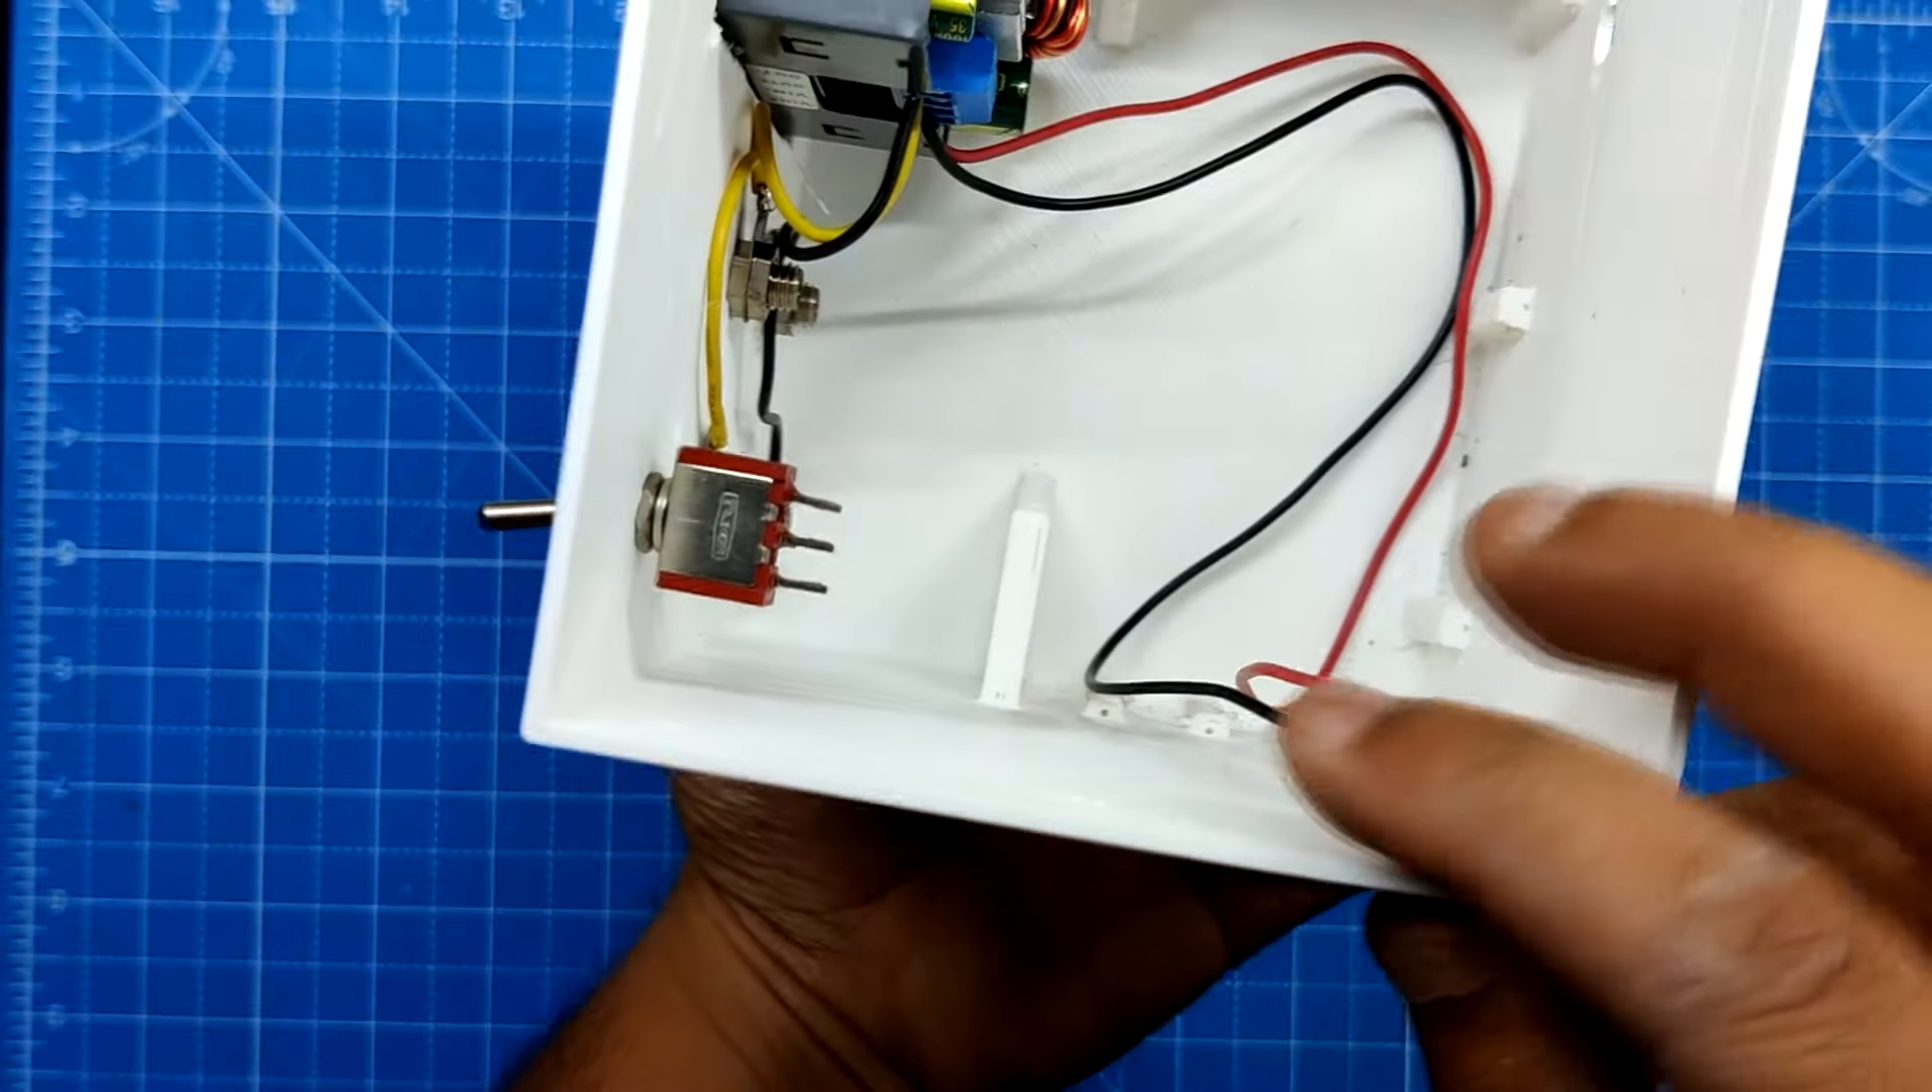The toggle switch was then inserted and tightened into the body's designated holes.